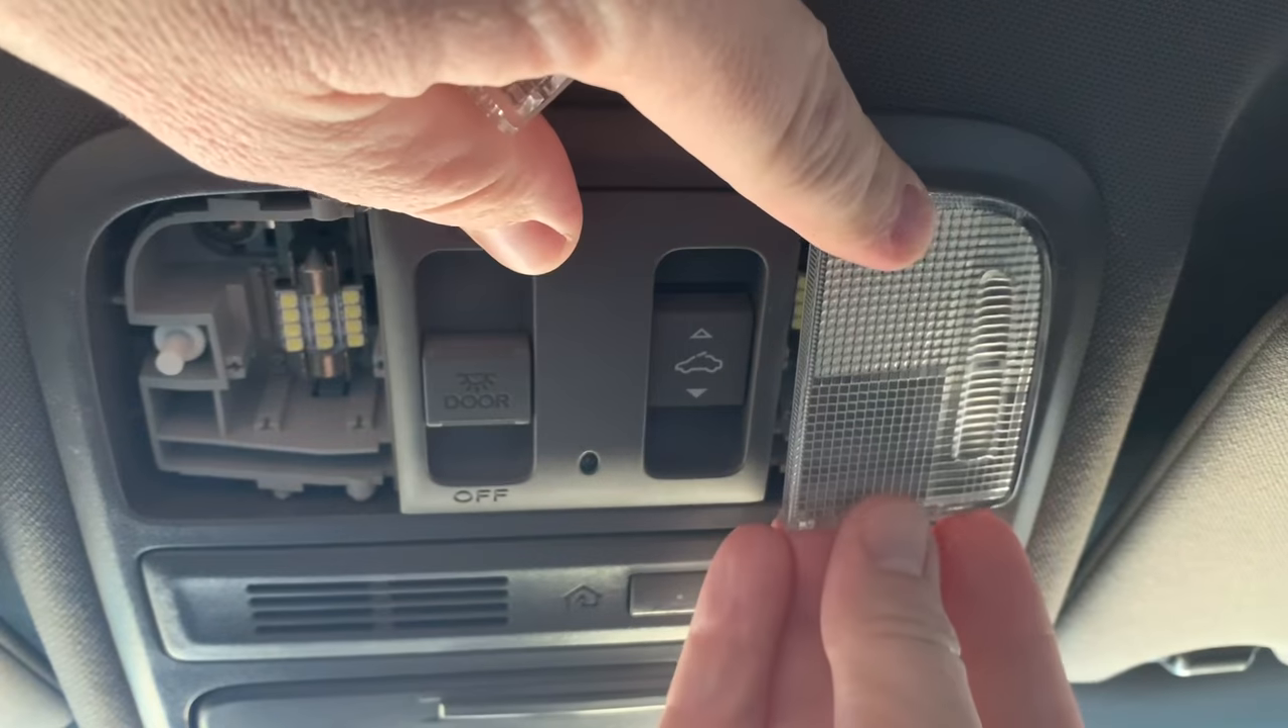Now with the bulbs in place, I can put my lens covers back on.